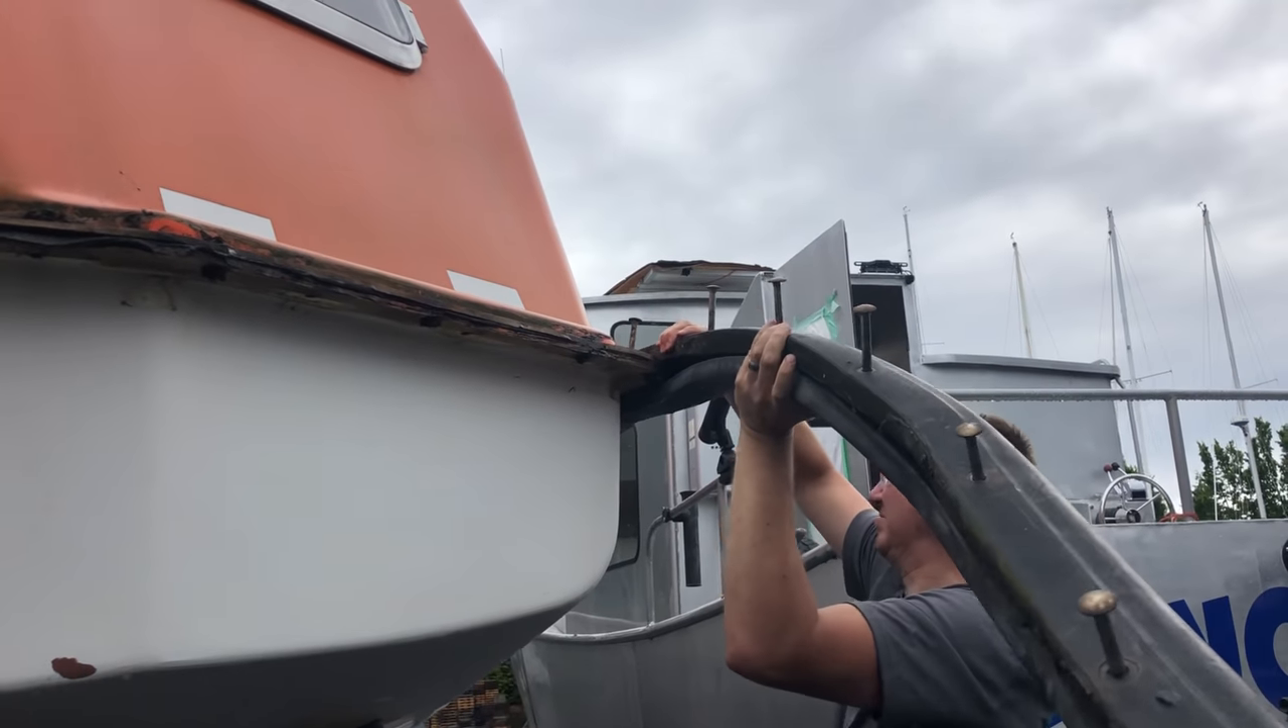Once we'd undone the bolts, we were able to pull off the rubber.